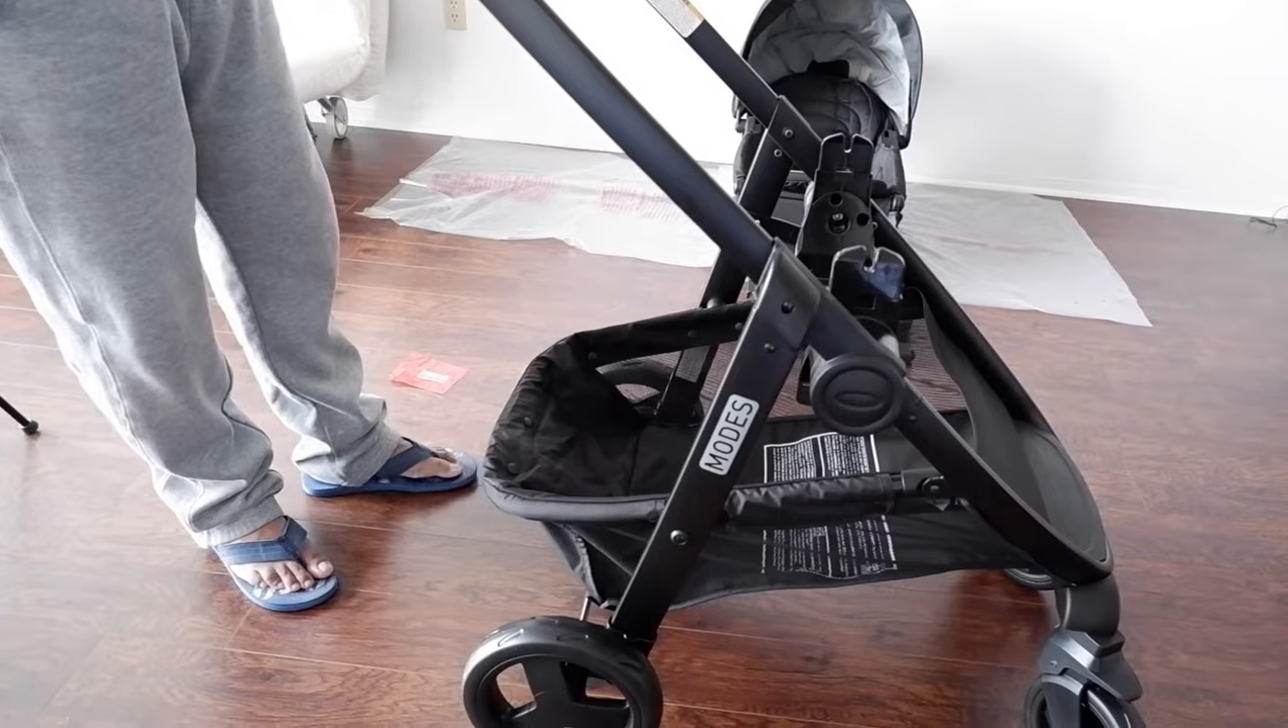See here wheels are fixed and the frame is ready.